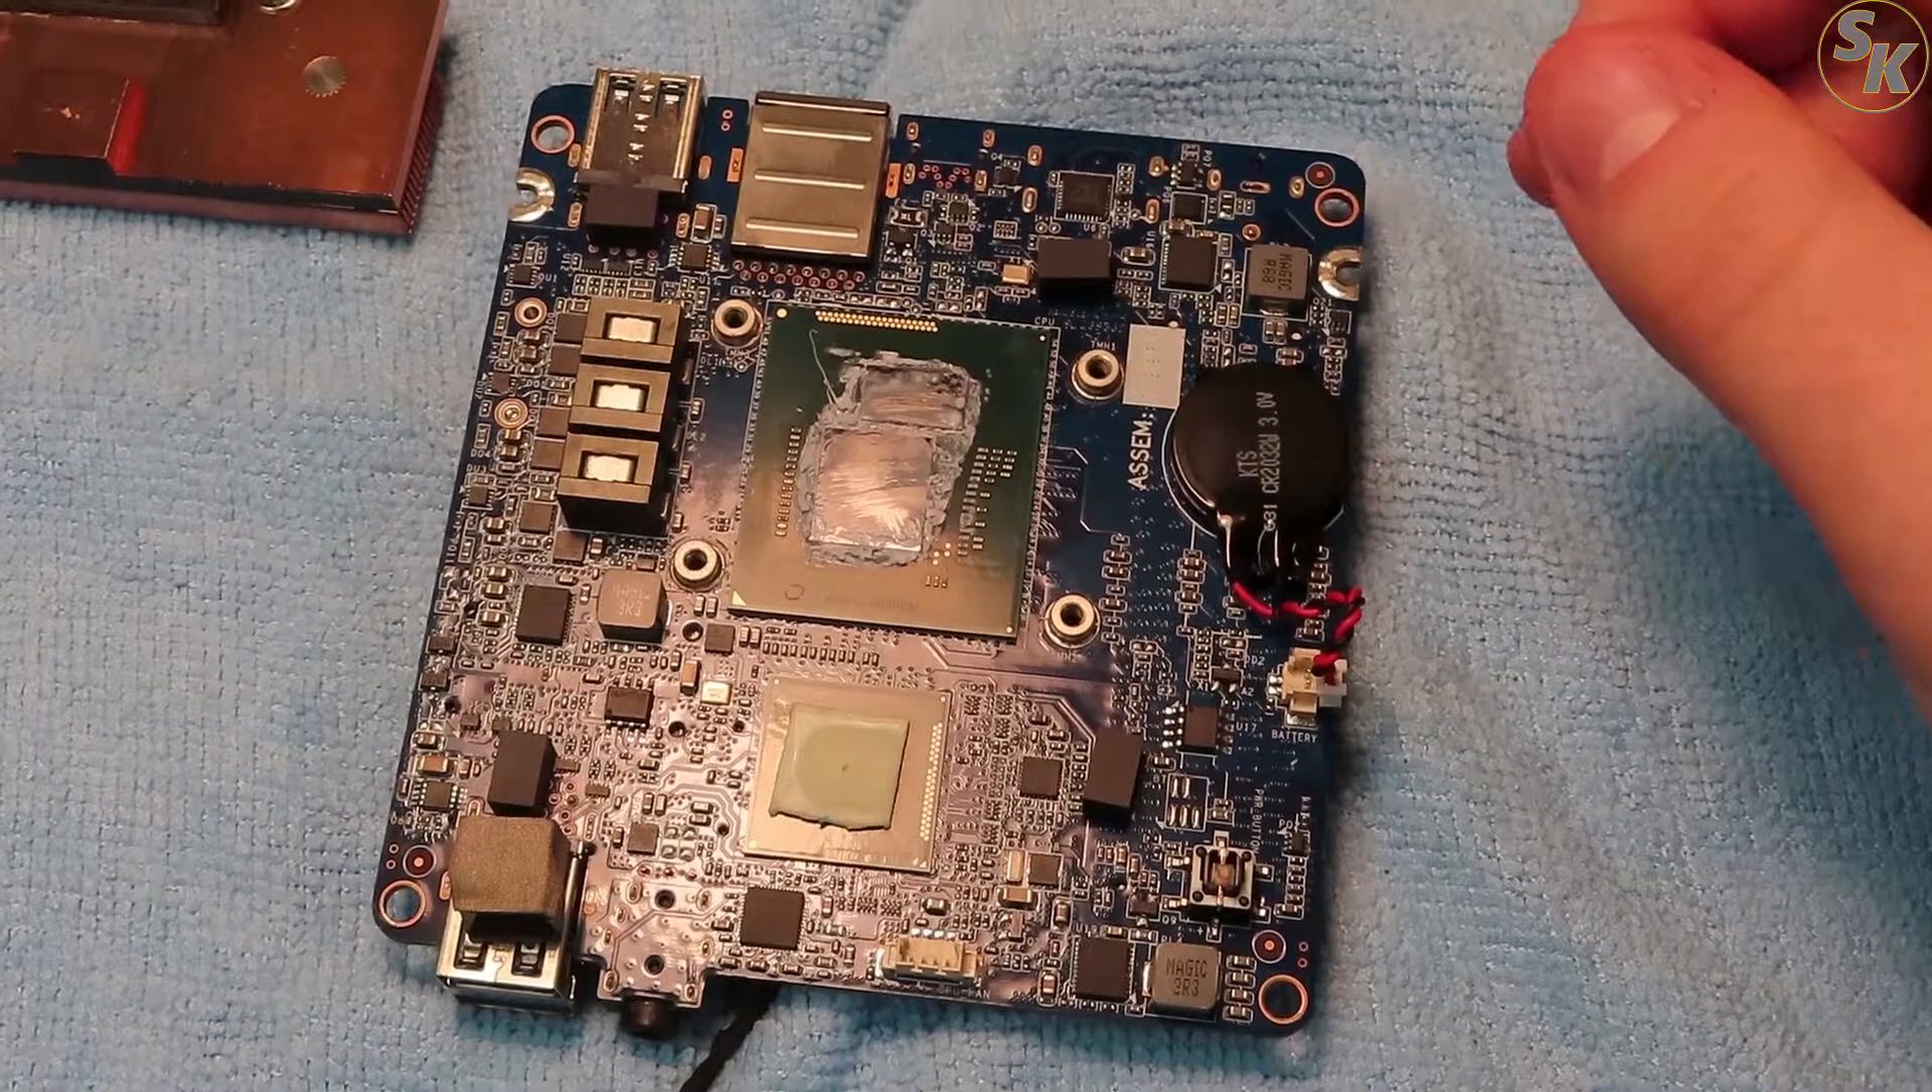With the heatsink taken out, we have an exposed processor.